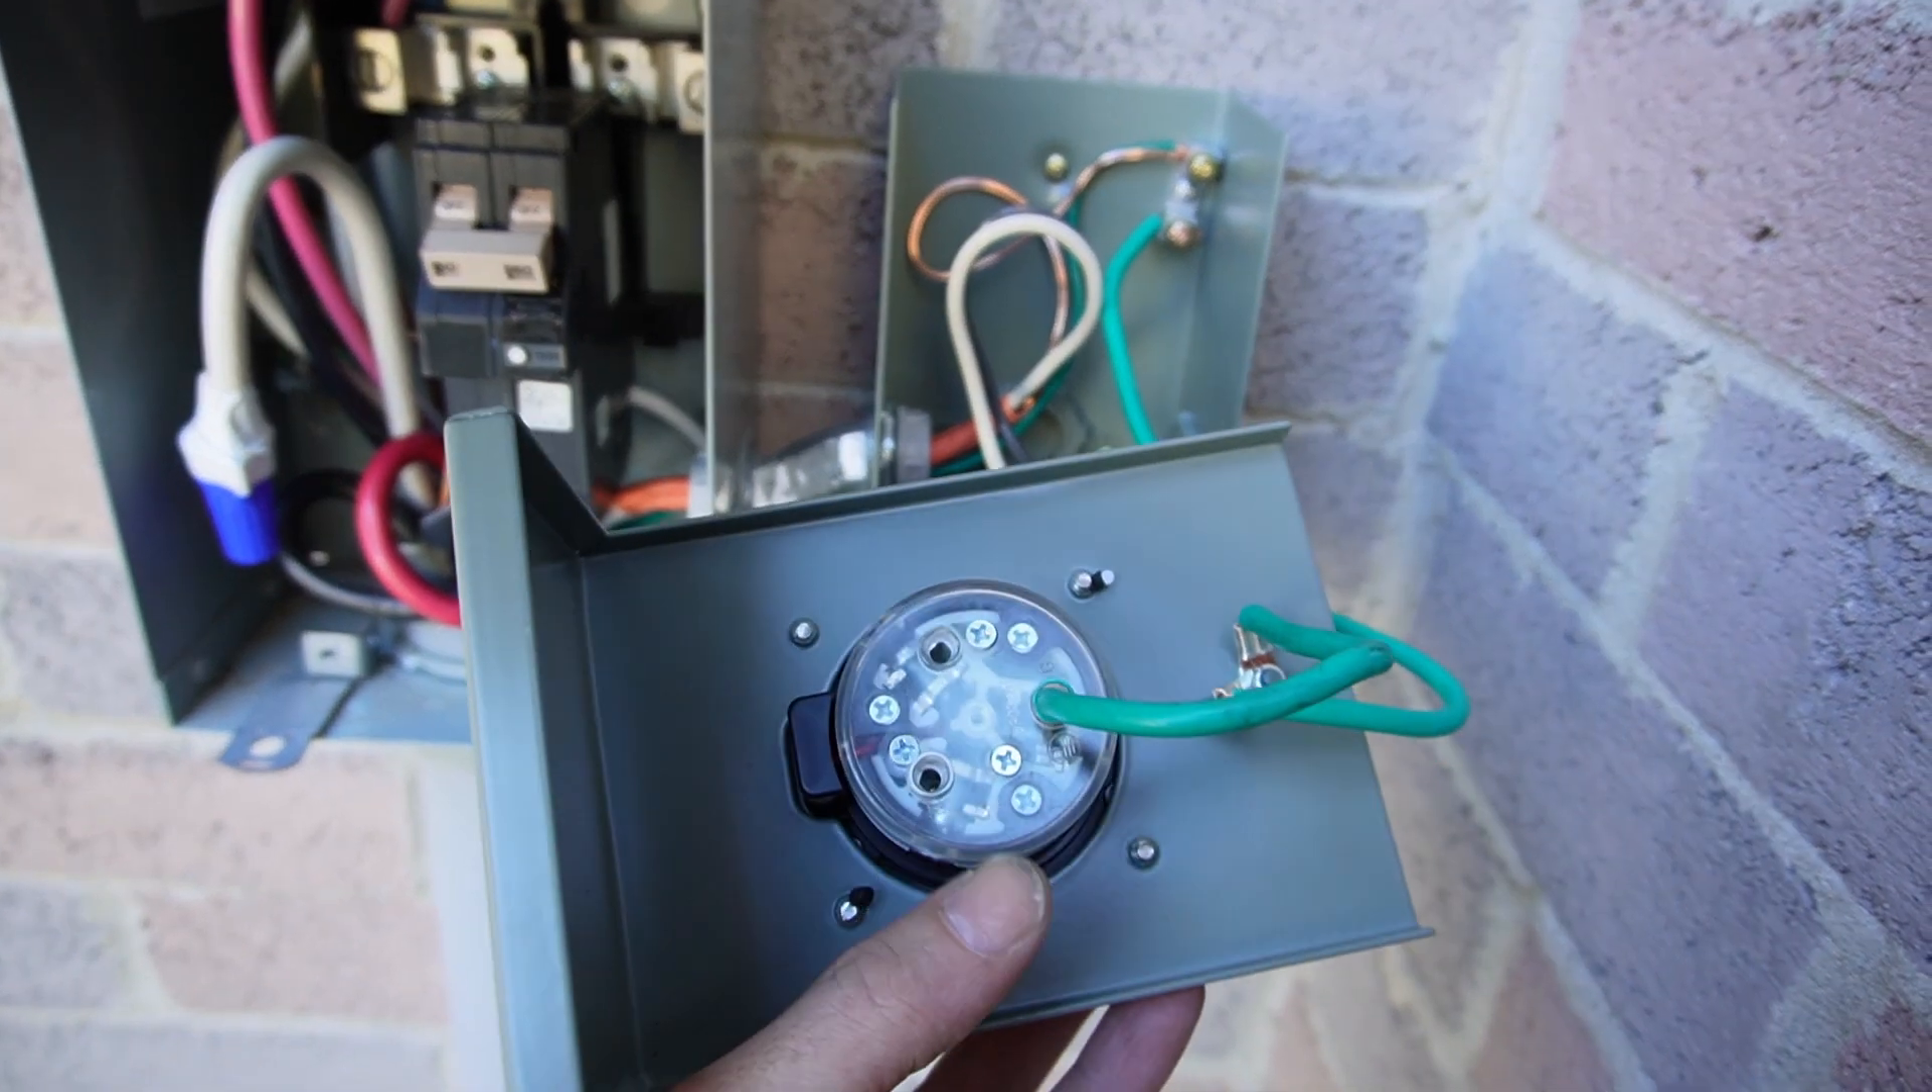Now I have the ground wire for the lid connected and I have my white and my black wire or my line and my neutral wire.